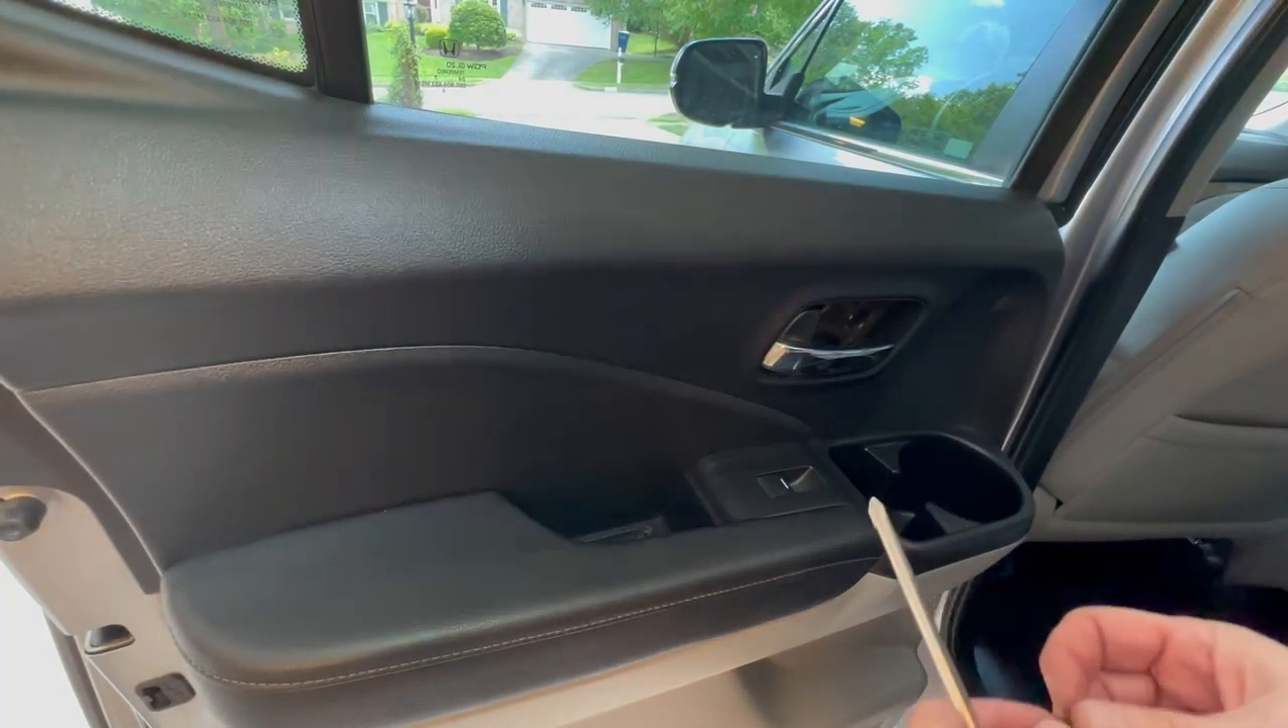All right, so we got the door panel on, pushed in the pressure clips.